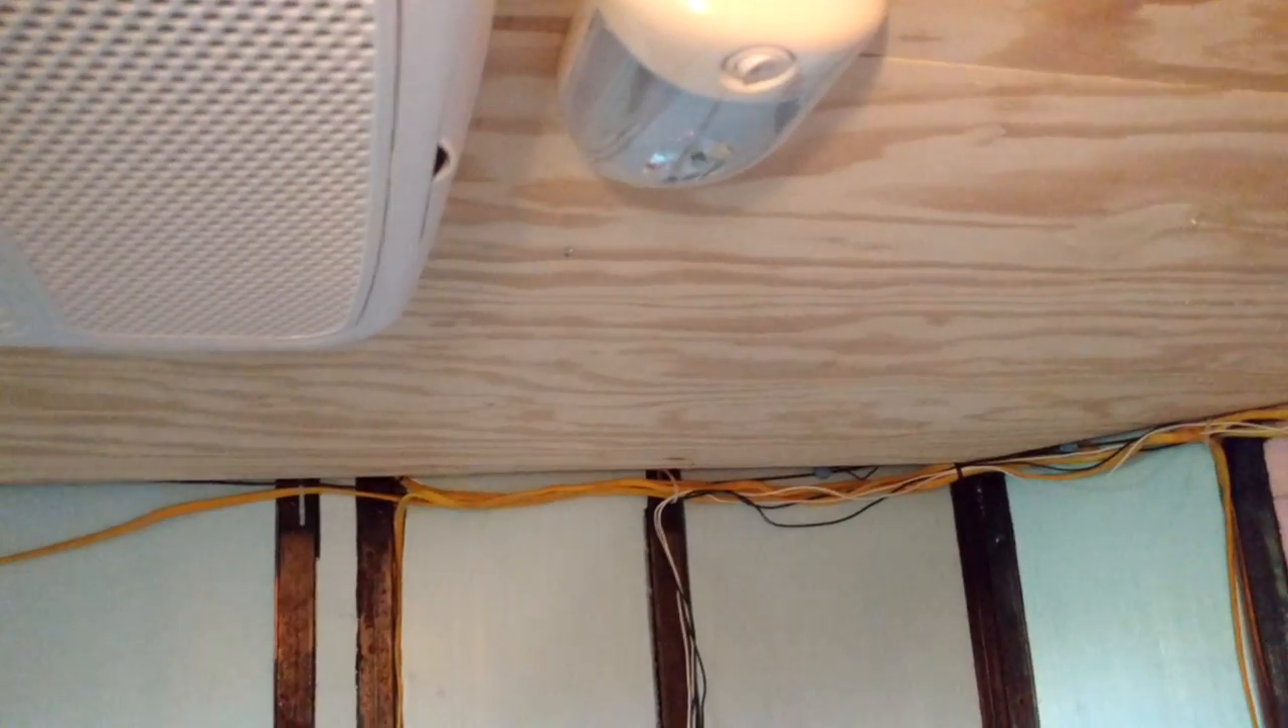I've already insulated everything I've got my ceiling air-conditioned vent in and and one of my lights mounted.